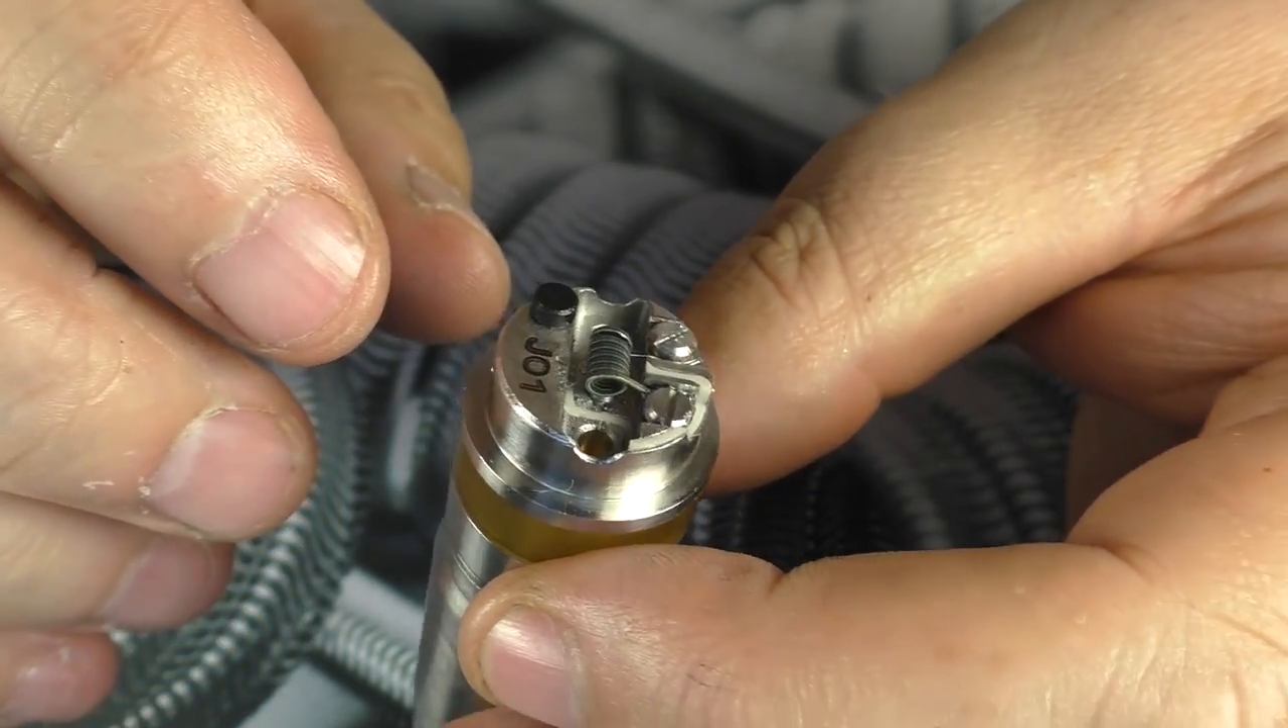I've popped that coil in there.